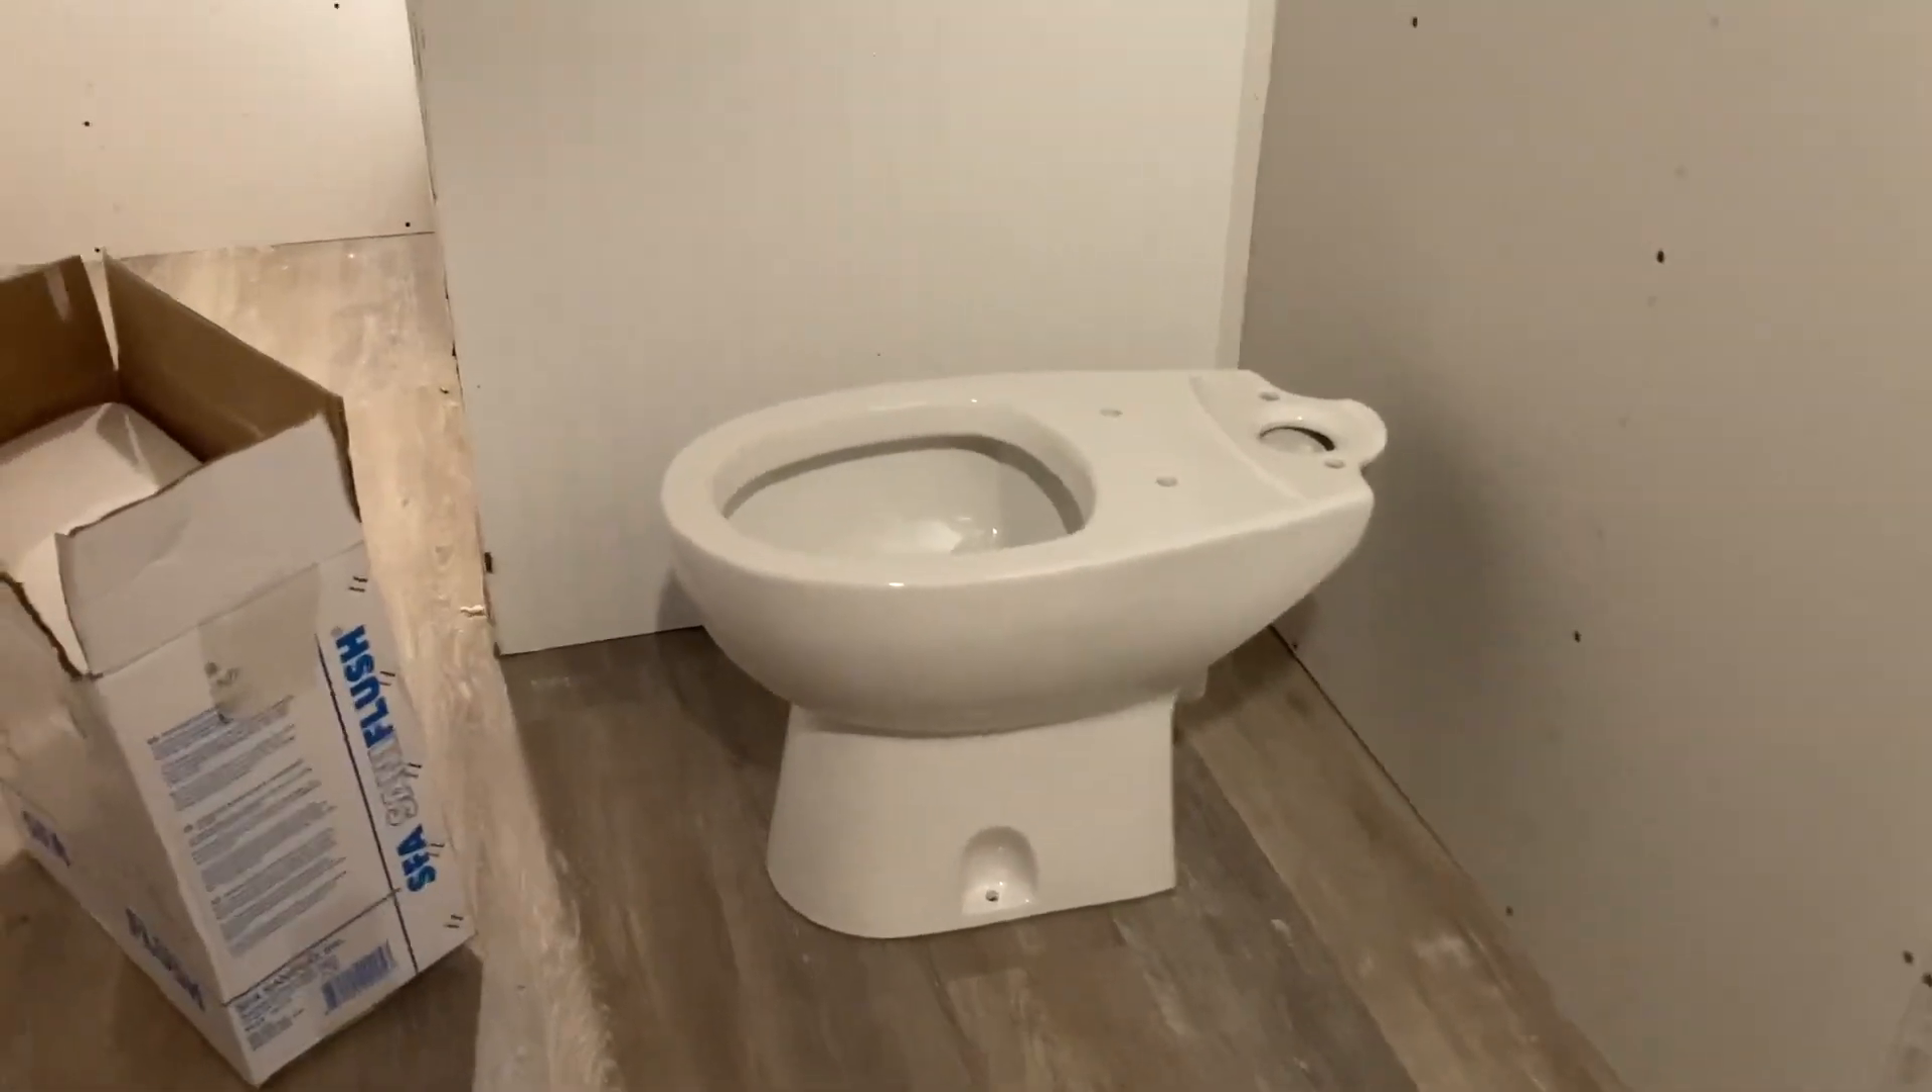Toilet is not hooked up but it's there.